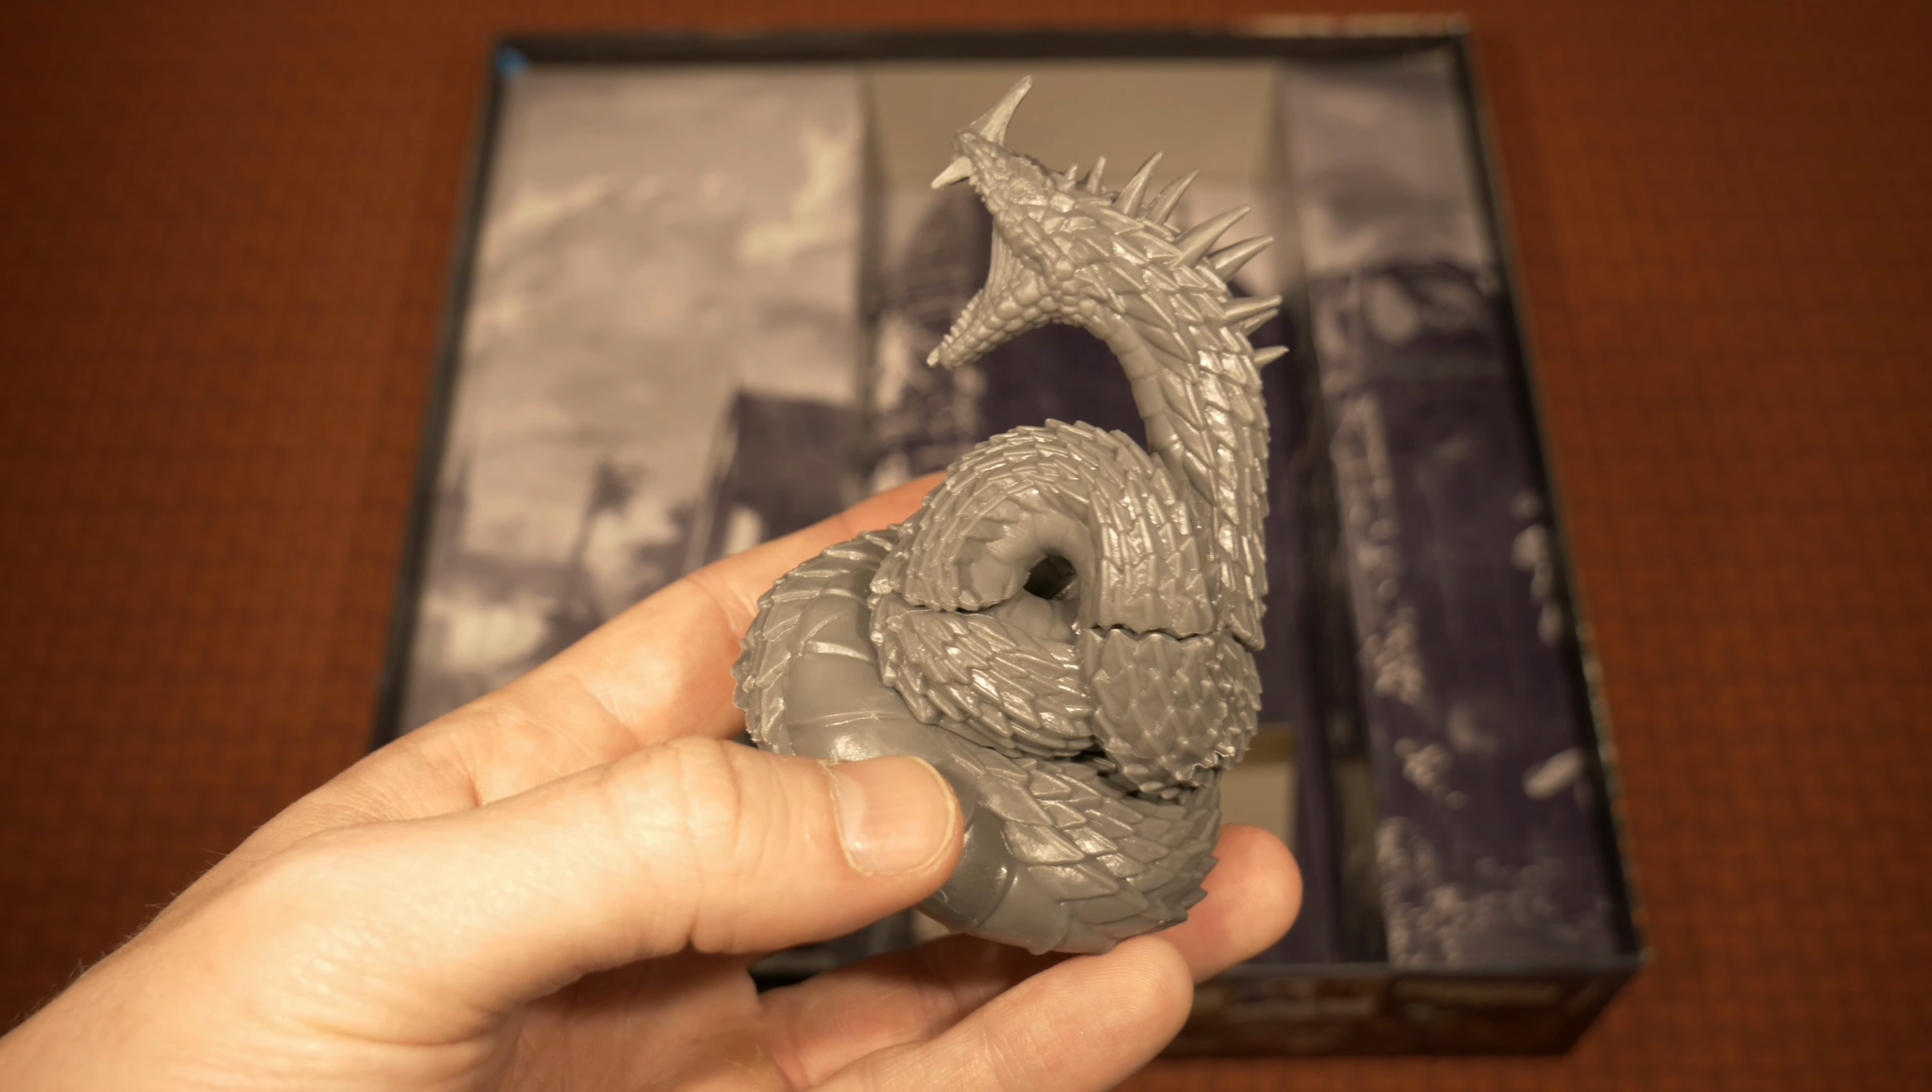There's the gaps I'm talking about. But I haven't really pressed down very hard yet because I want to be able to pull it apart so I can actually glue them in. So there are some black crevices there around where there's the connections.